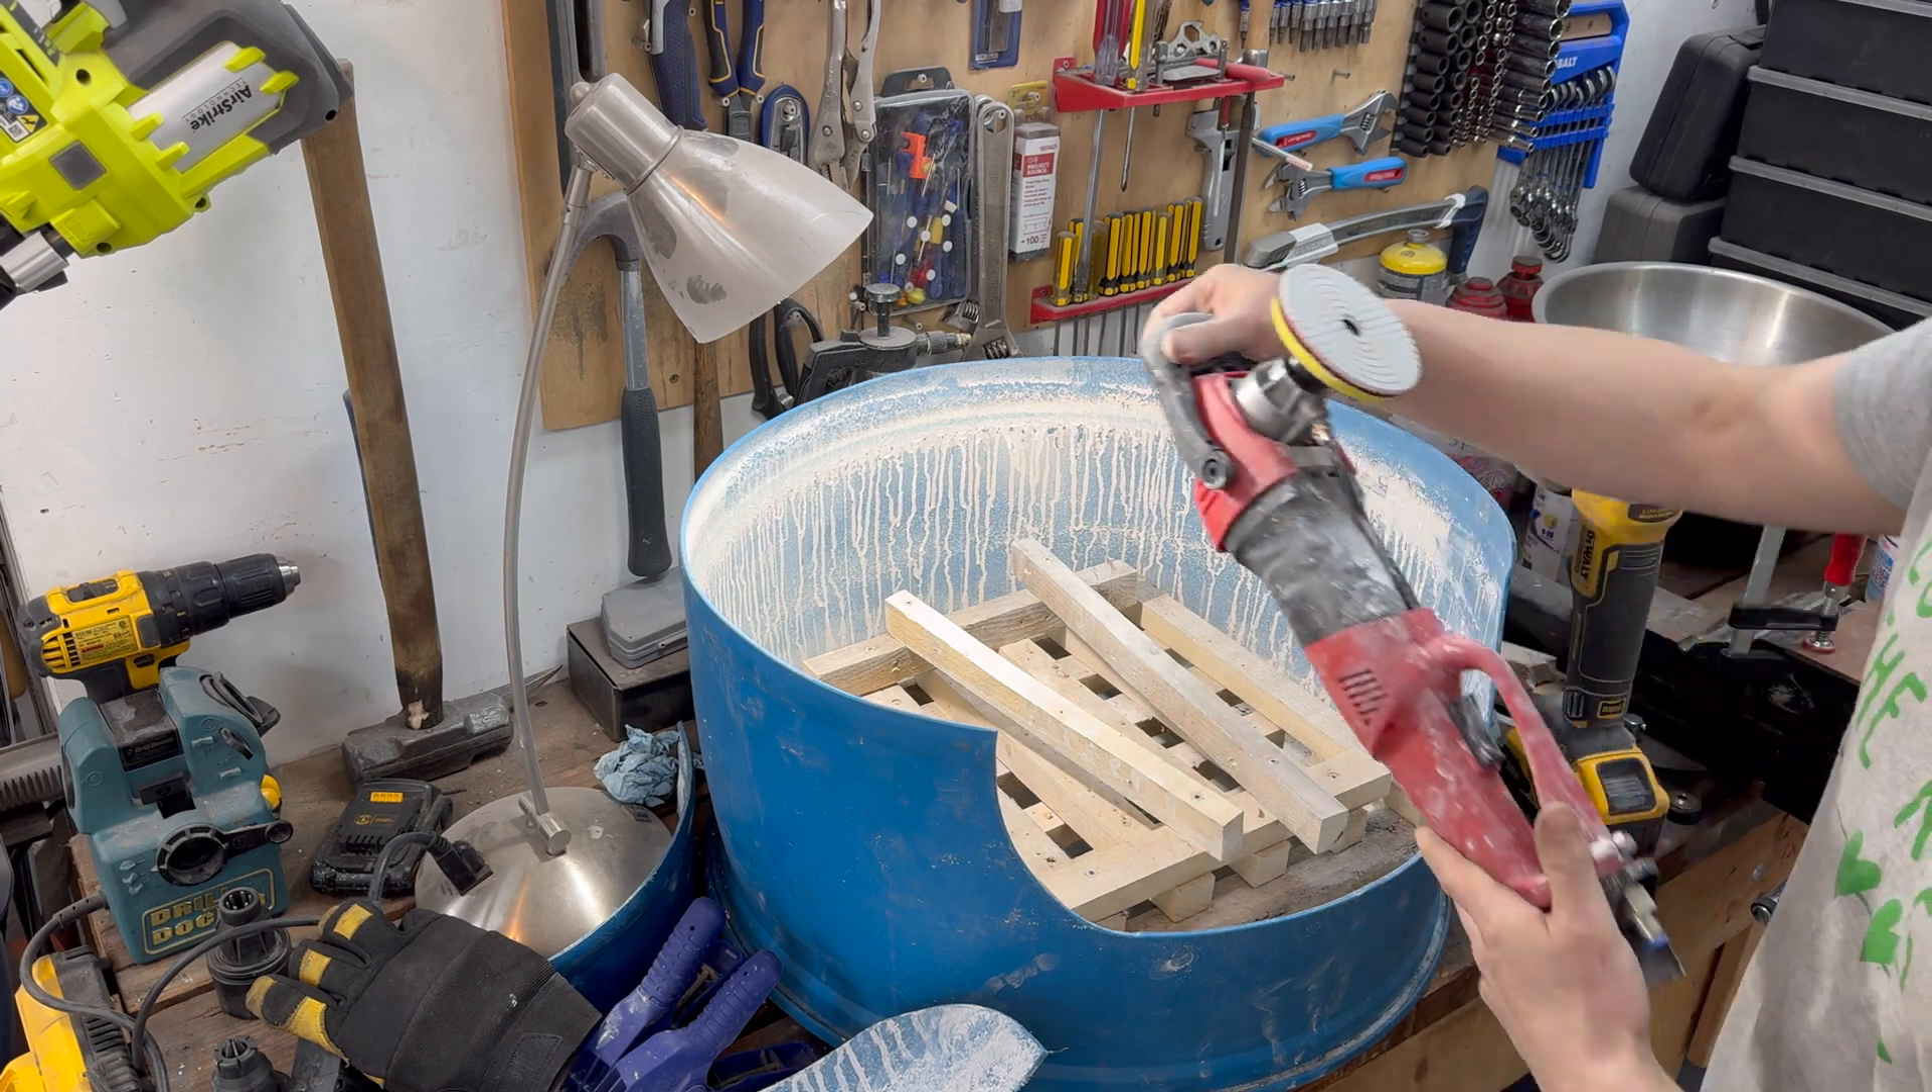And then on the top here, I have screwed in some blocks to cradle the polisher.